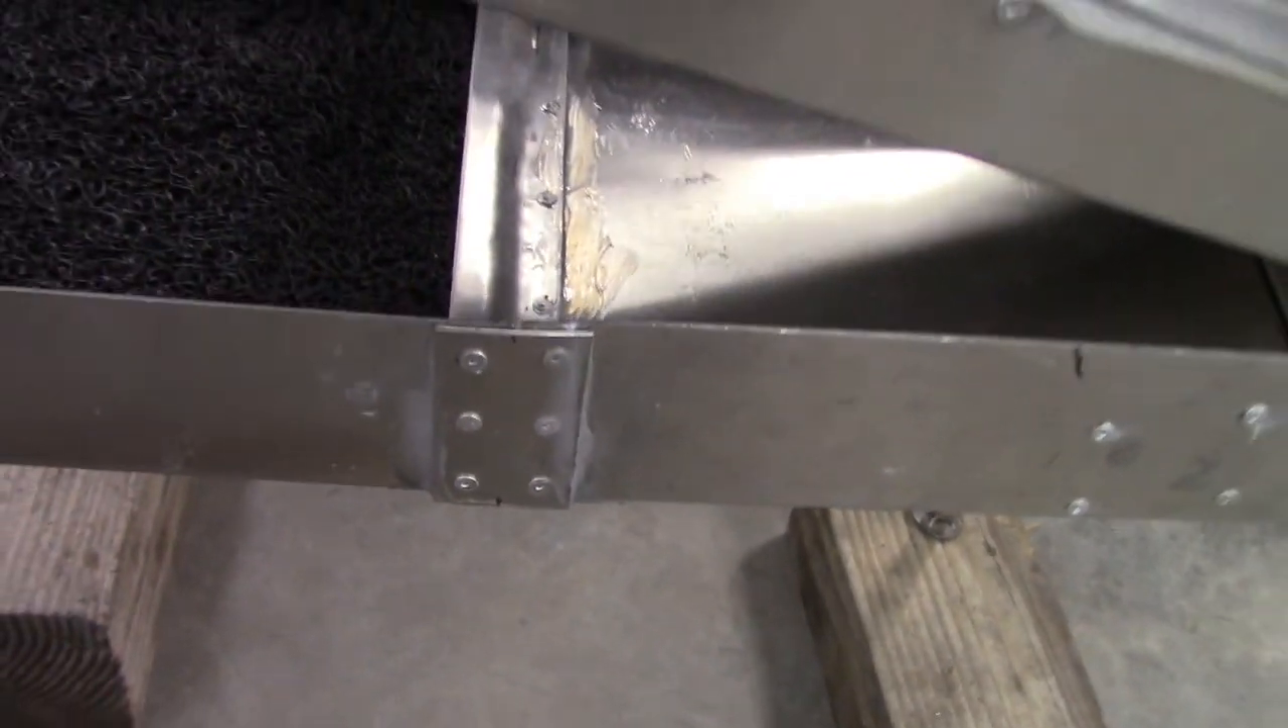And if you can see in here, yeah, you can see that this plate right here, it's now riveted in.